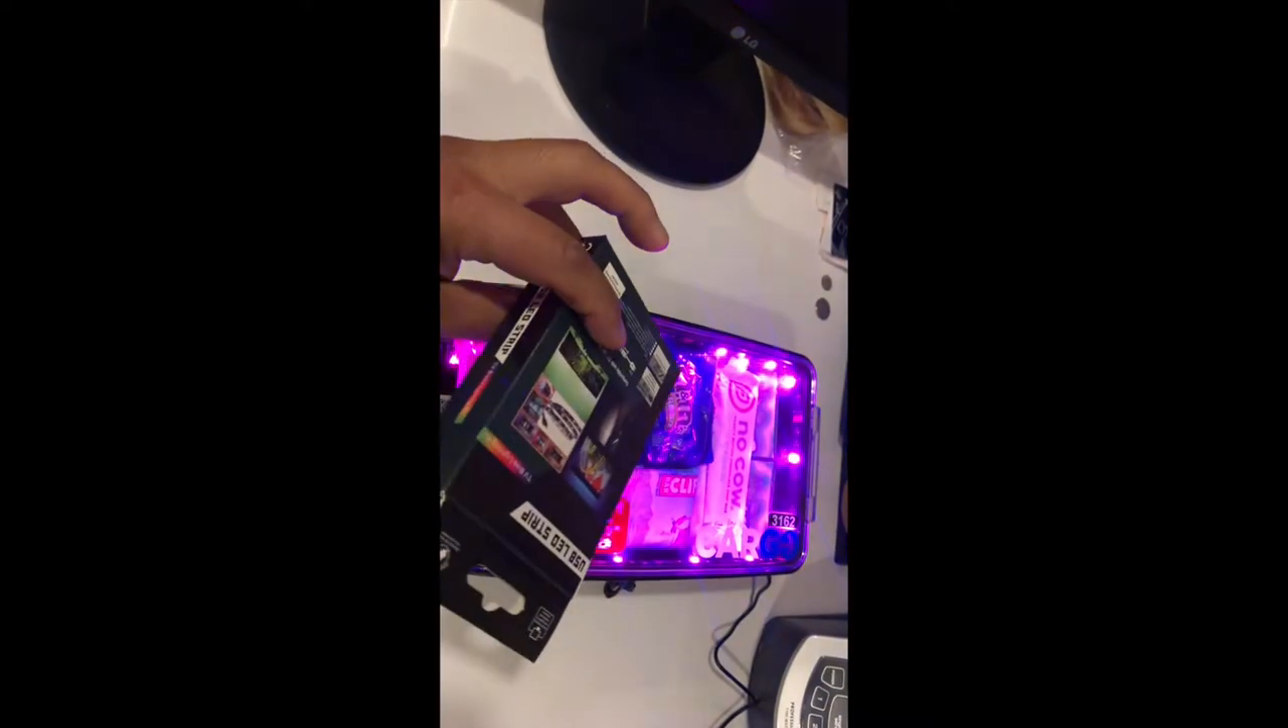Okay so now I'm done I put in the lights.